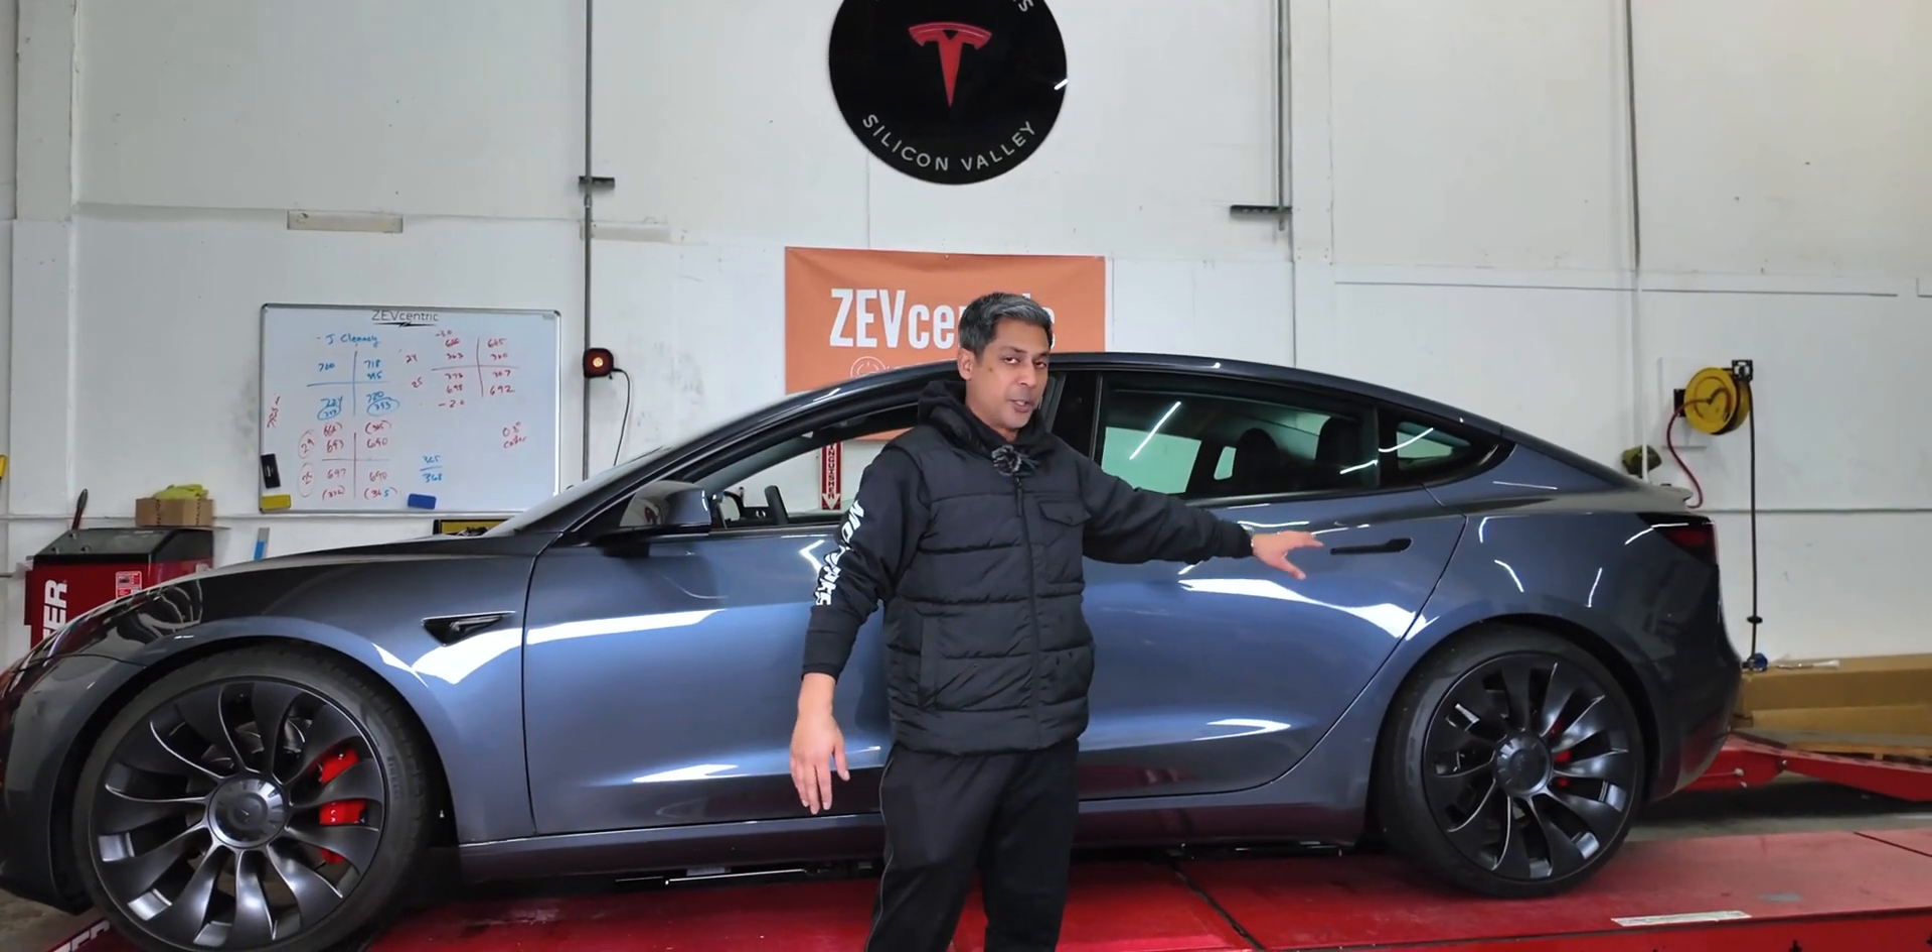All right, check it out. Wheels are on. Car is done.